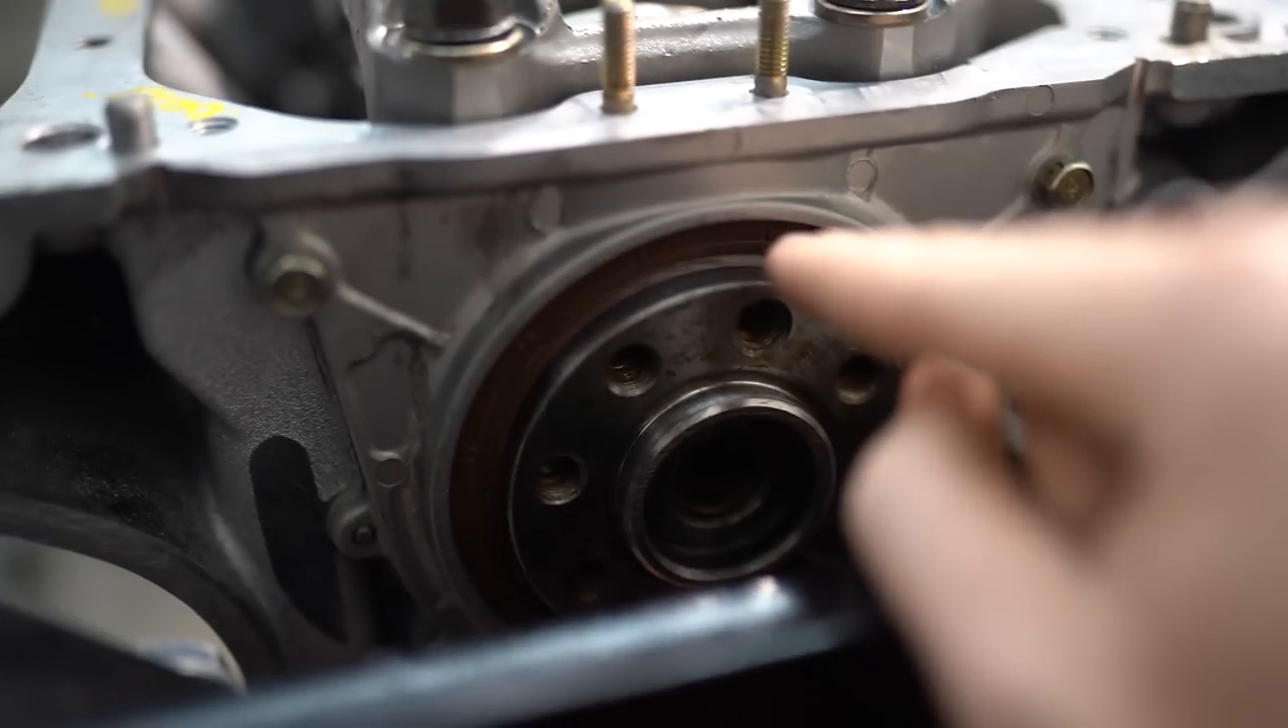Okay, so there's the rear main seal and cover in.